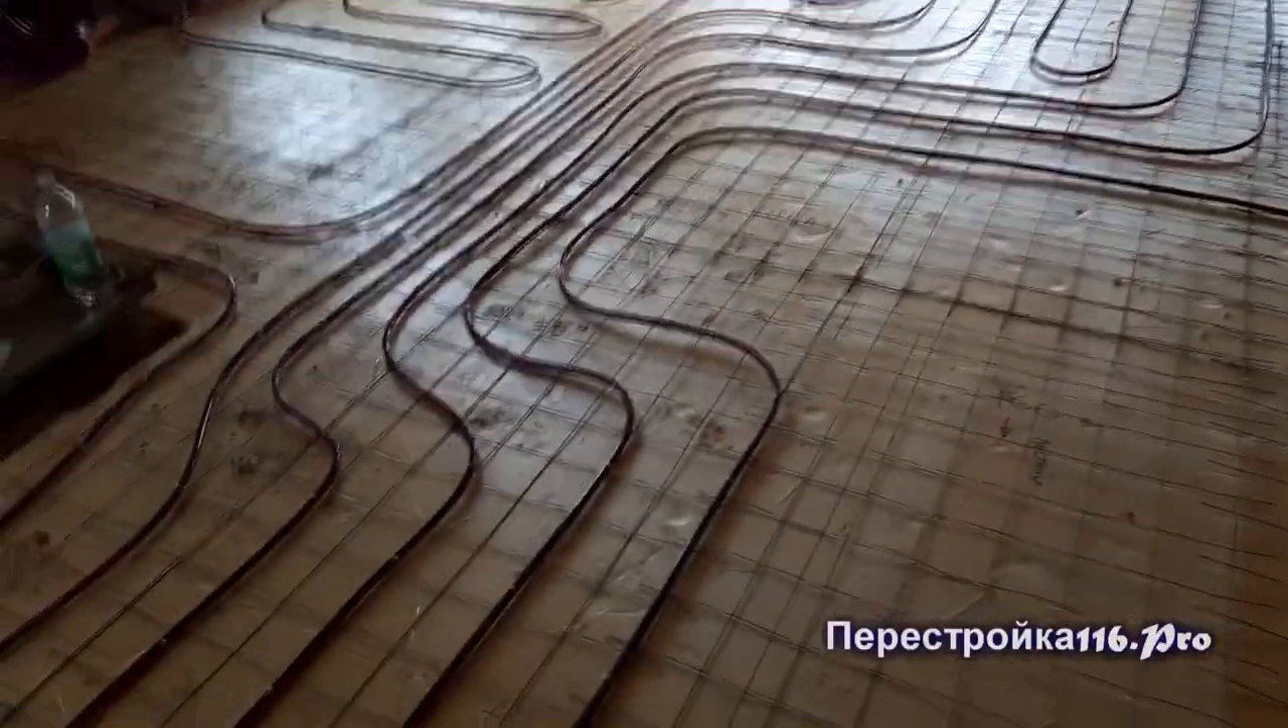Пока вот на данном этапе пол смонтирован остается теперь его залить.